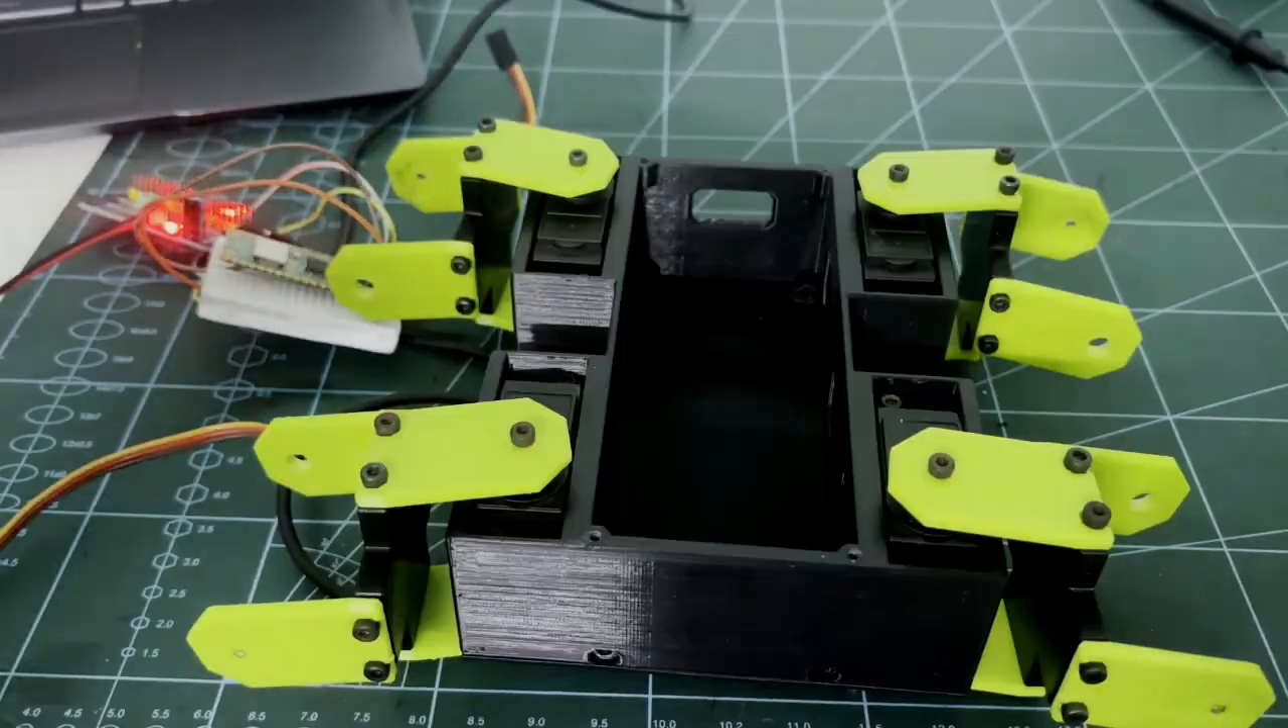As you can see, now we have attached all the hip and leg joints.